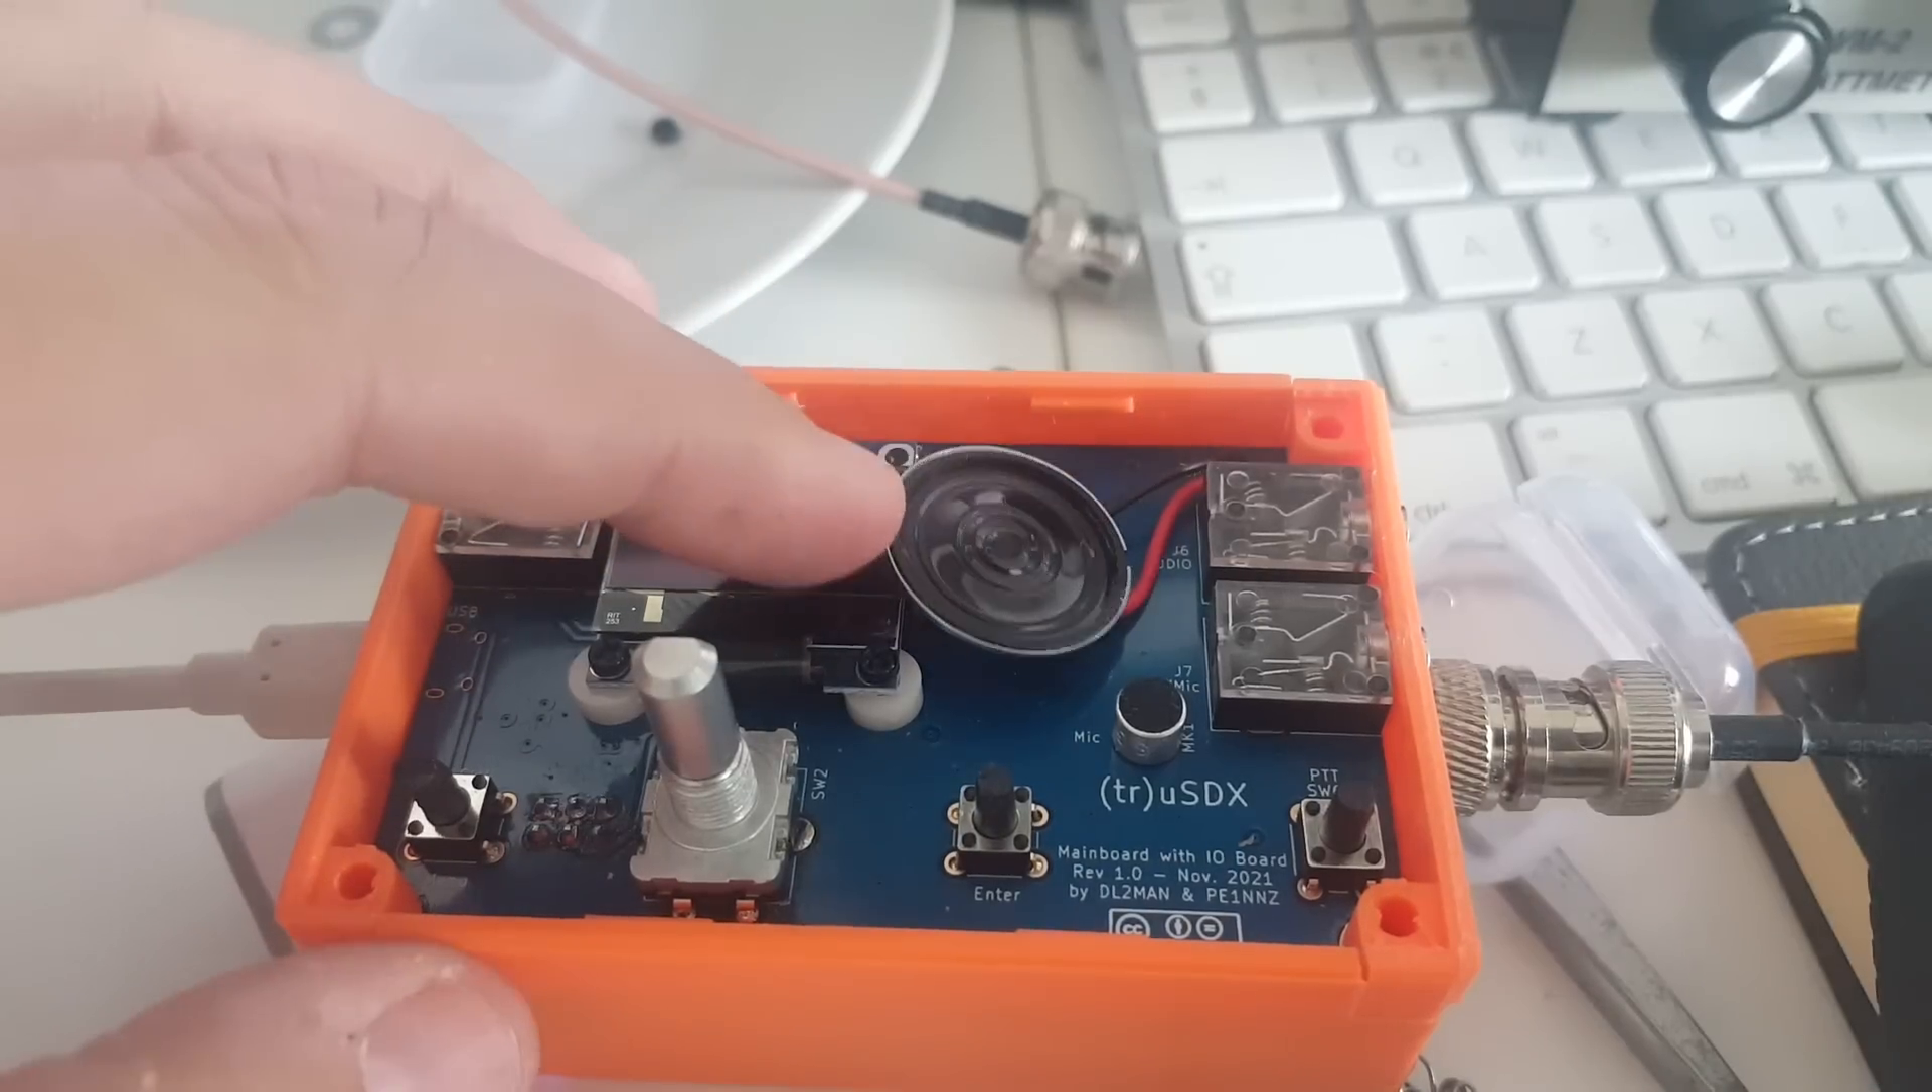I haven't closed the case yet. I don't have the screws long enough.